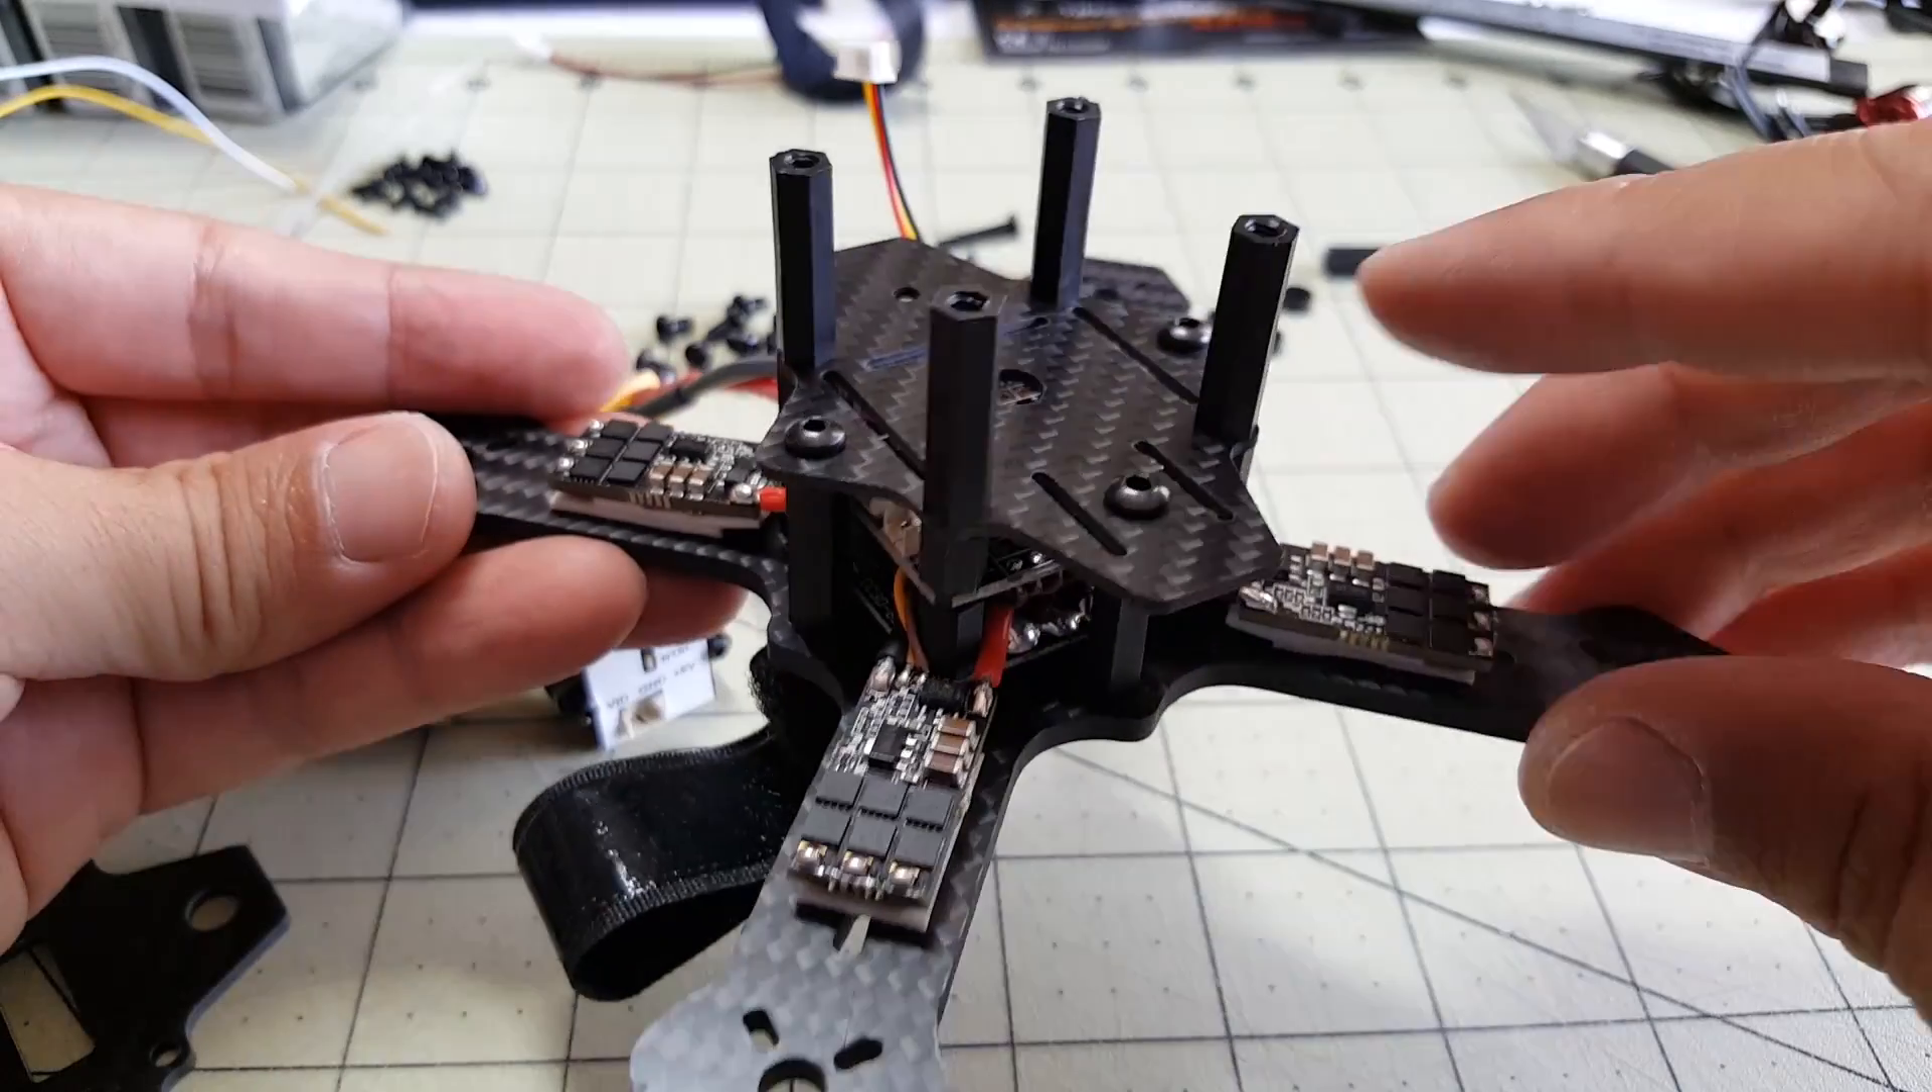Okay I got the middle plate uh screwed in here and these are the standoffs that go between the middle plate and the top plate.